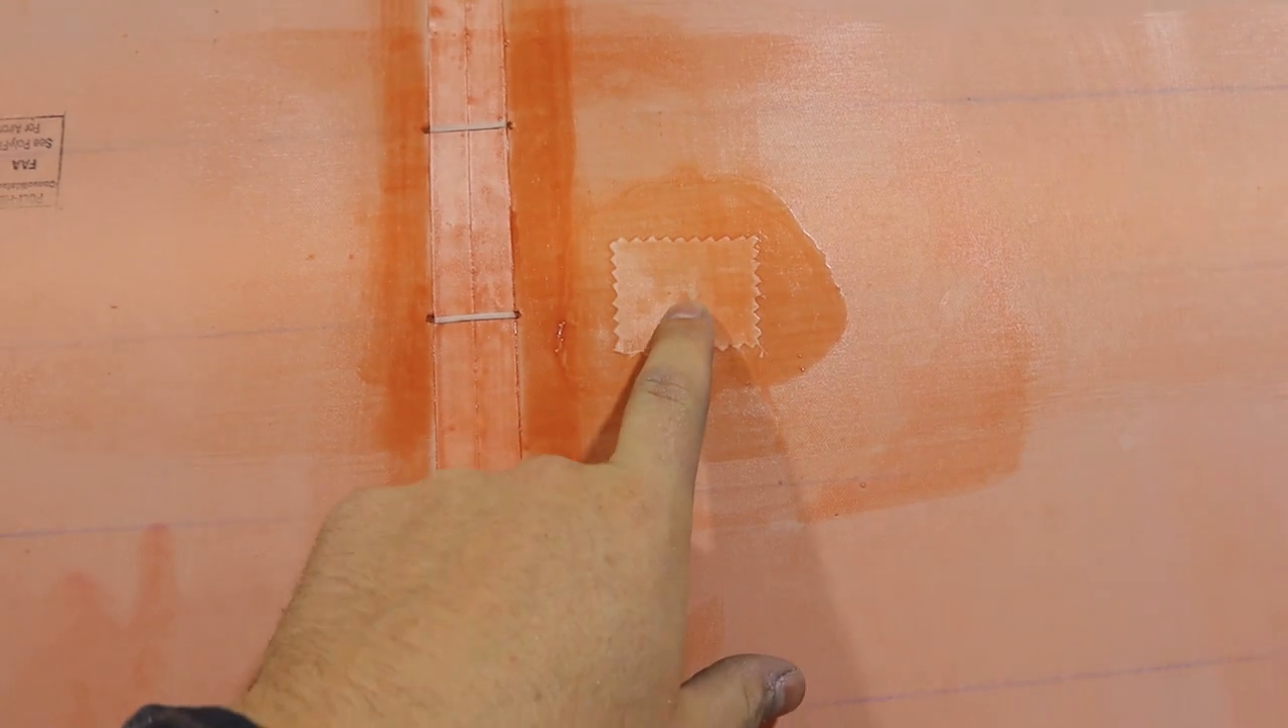It's a patch. I ended up poking a hole that I didn't want to.